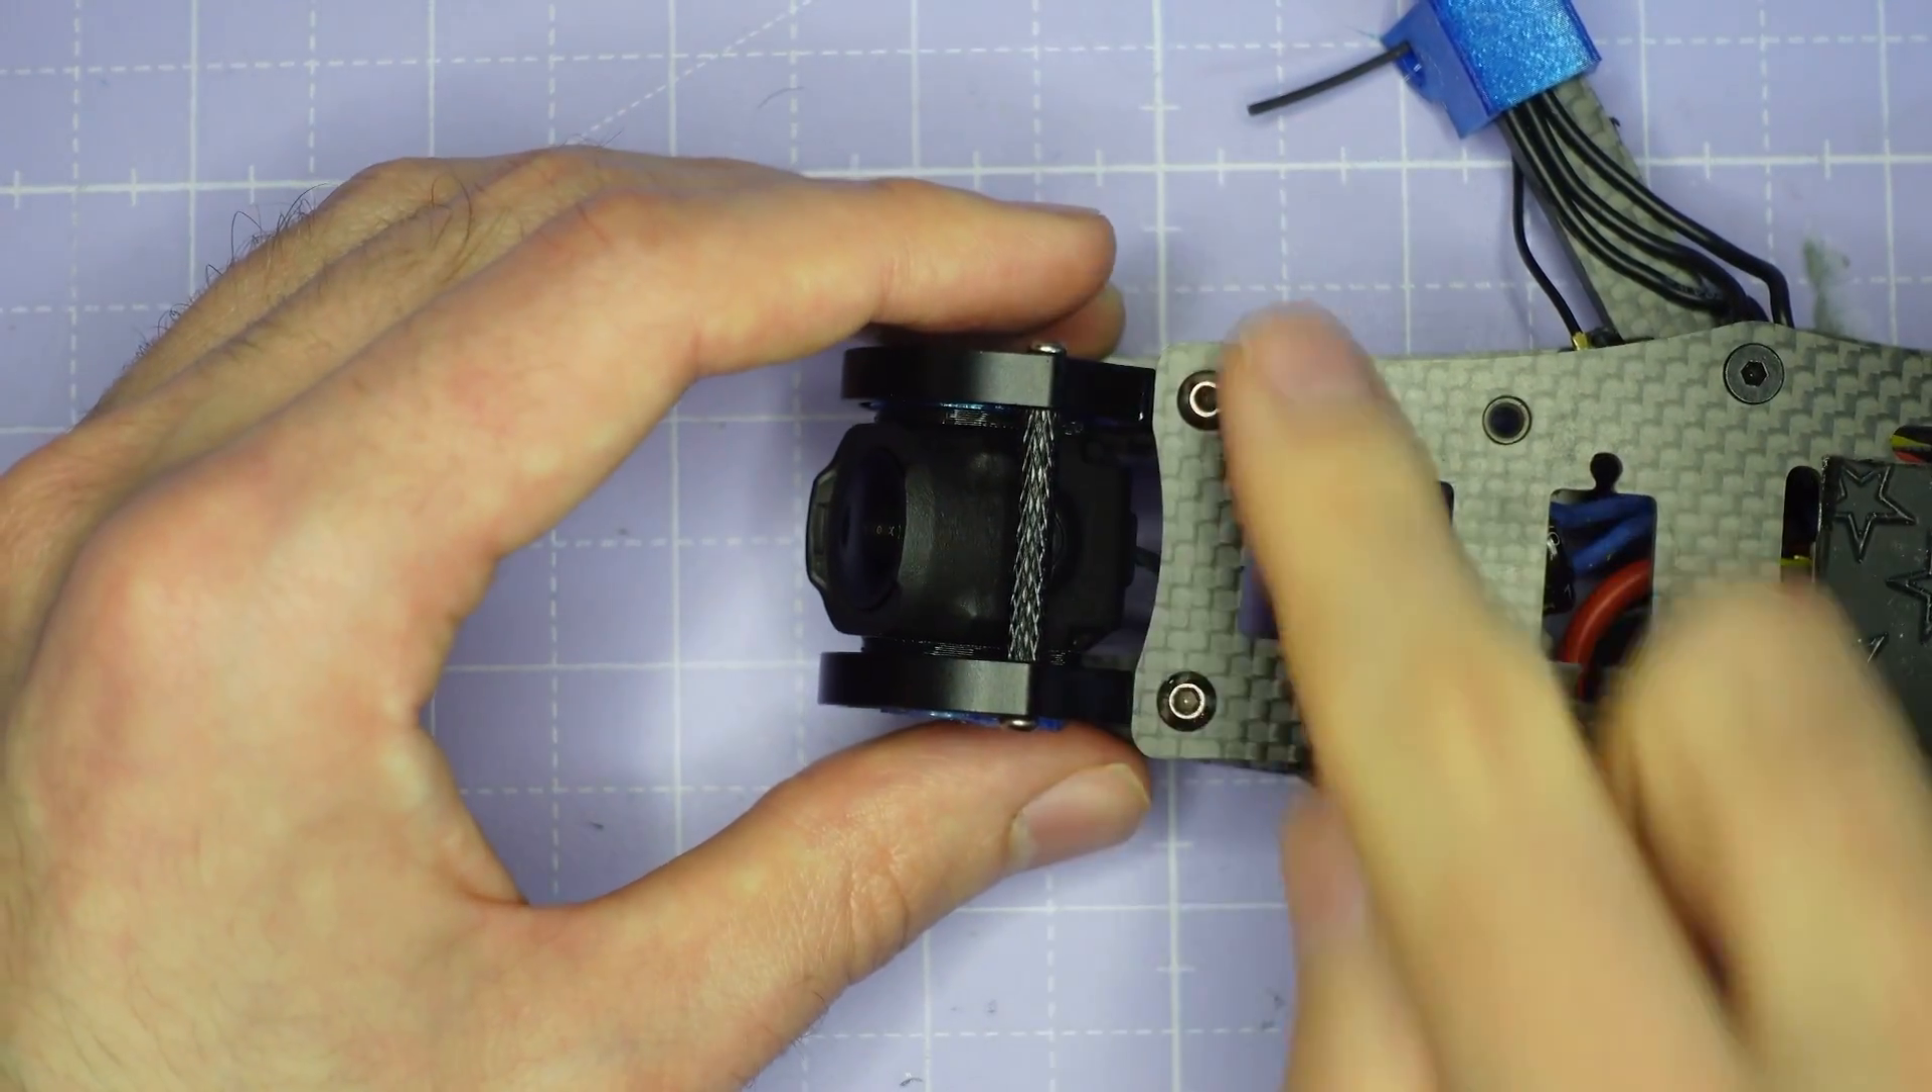So that's we've got the two M3 screws installed on the top plate.